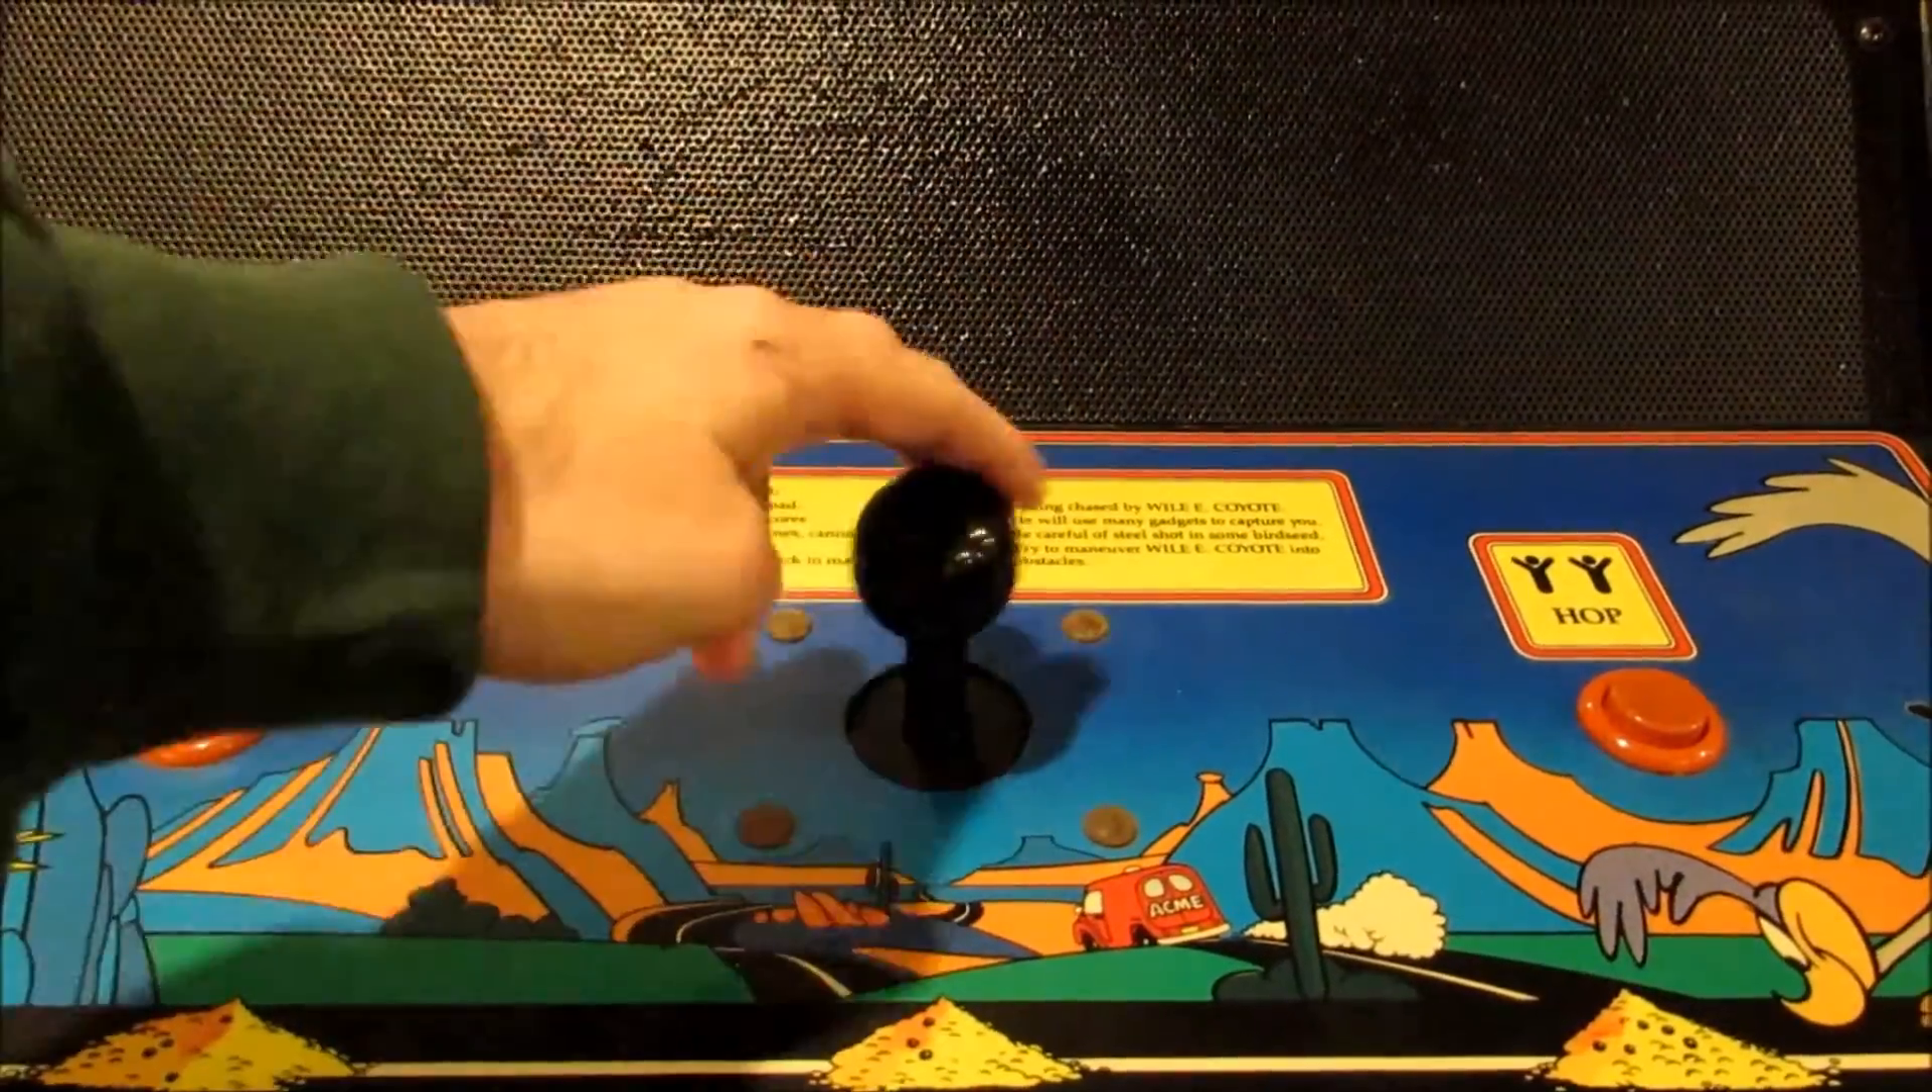The joystick is put back together and it's working quite nicely.